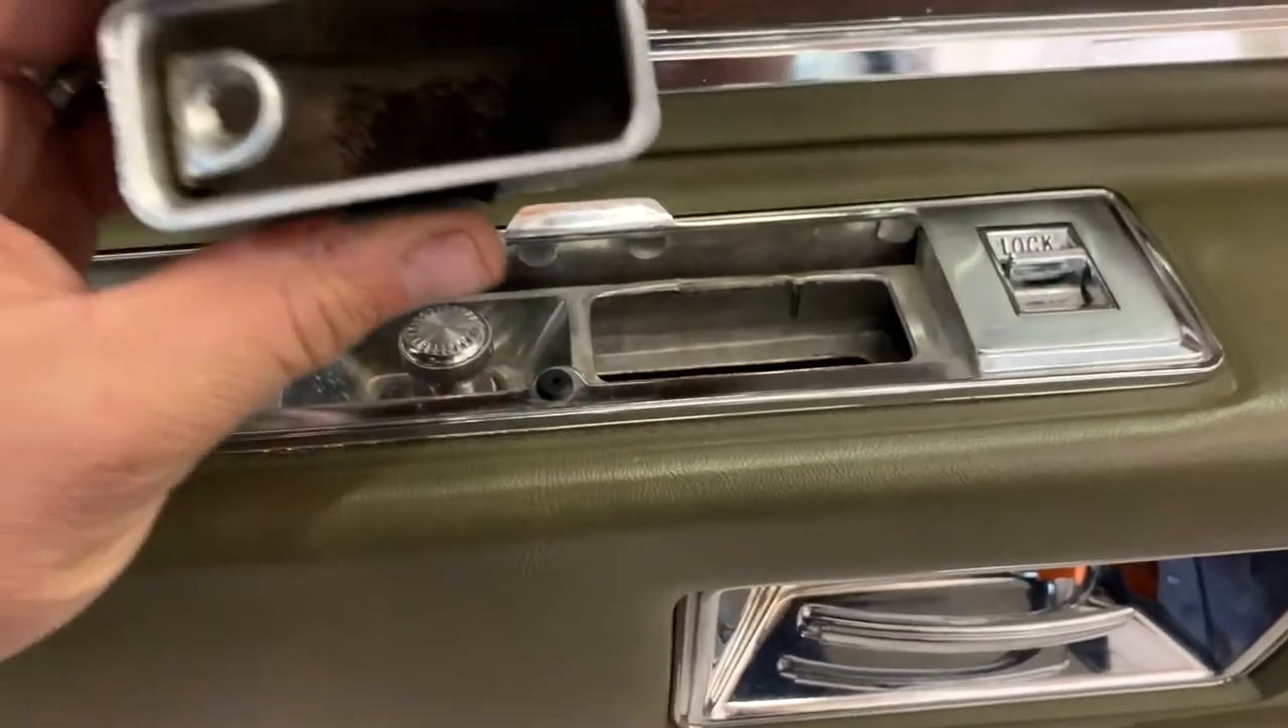I've already pulled the actual ashtray itself.